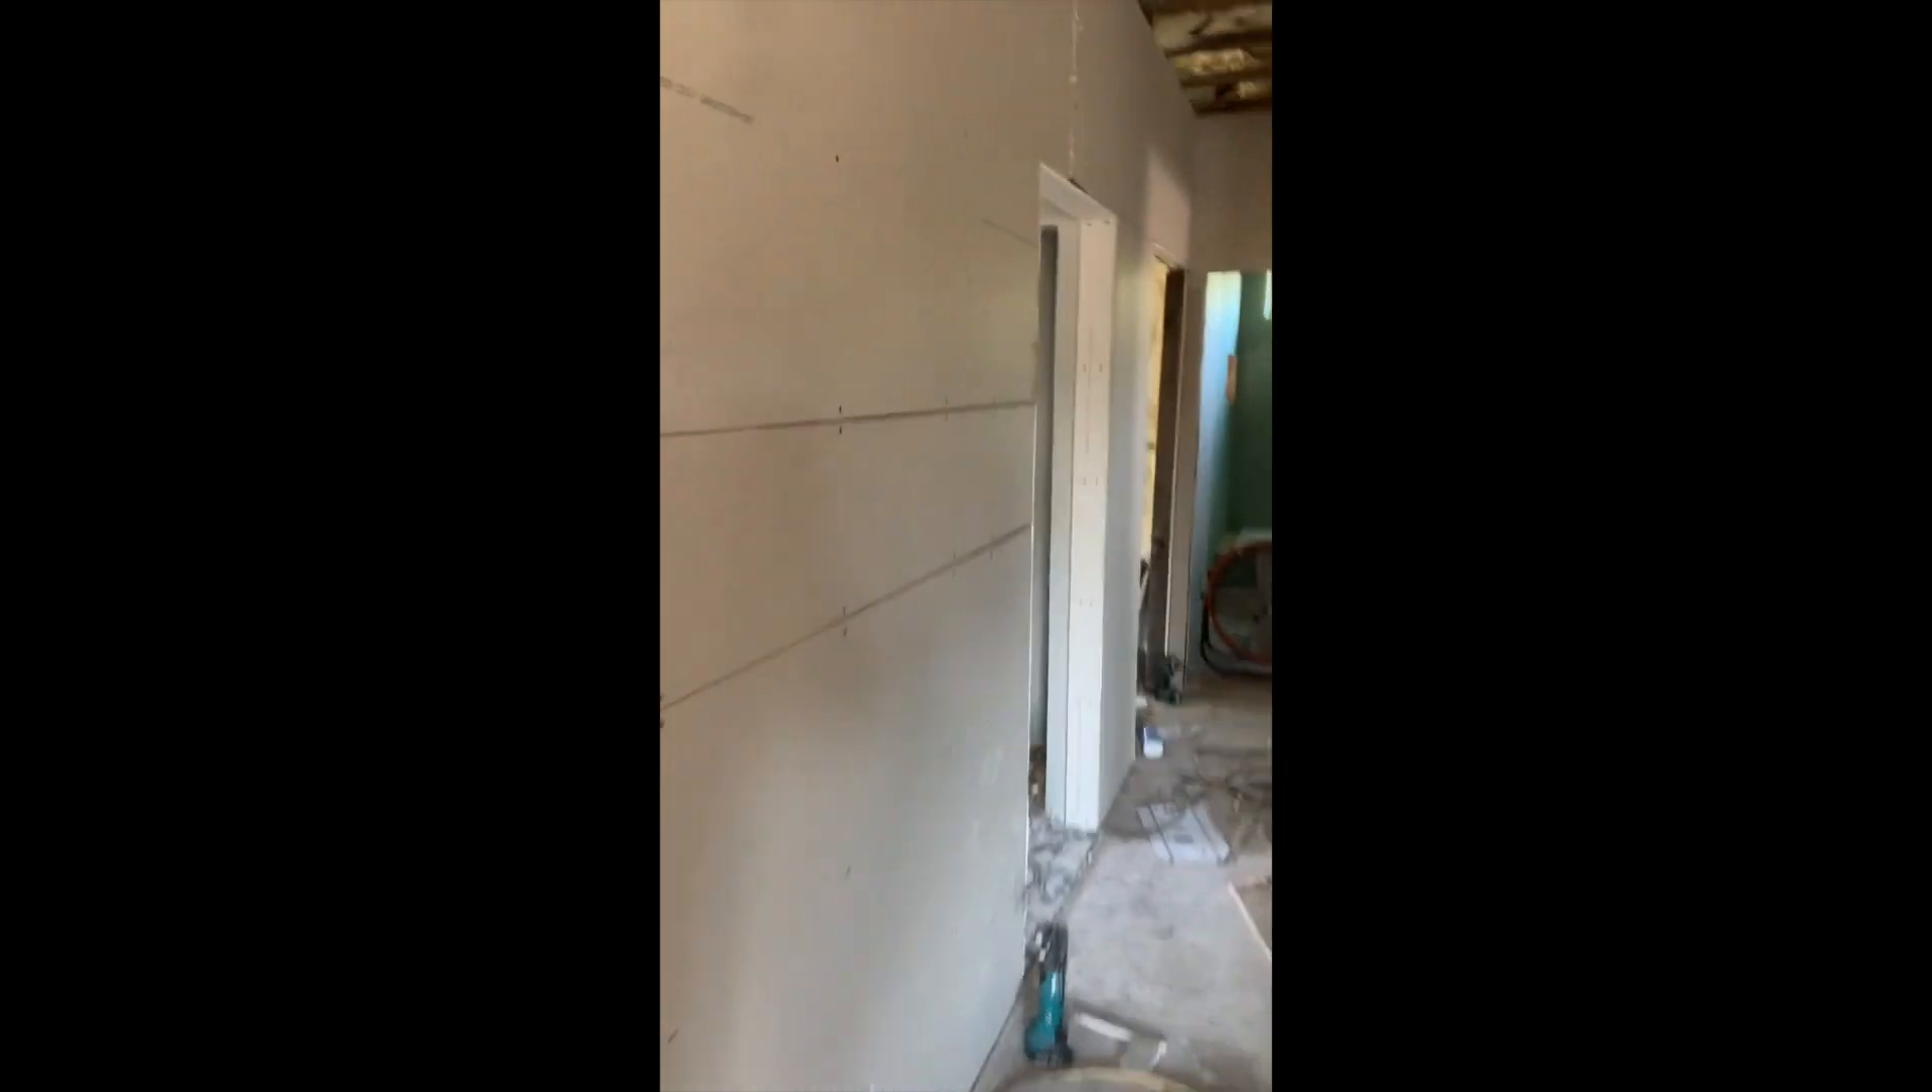We finished the sheetrock on the hallway today didn't do the ceiling yet because we got to run some ac lines and after we run those ac lines then i can do the ceiling.